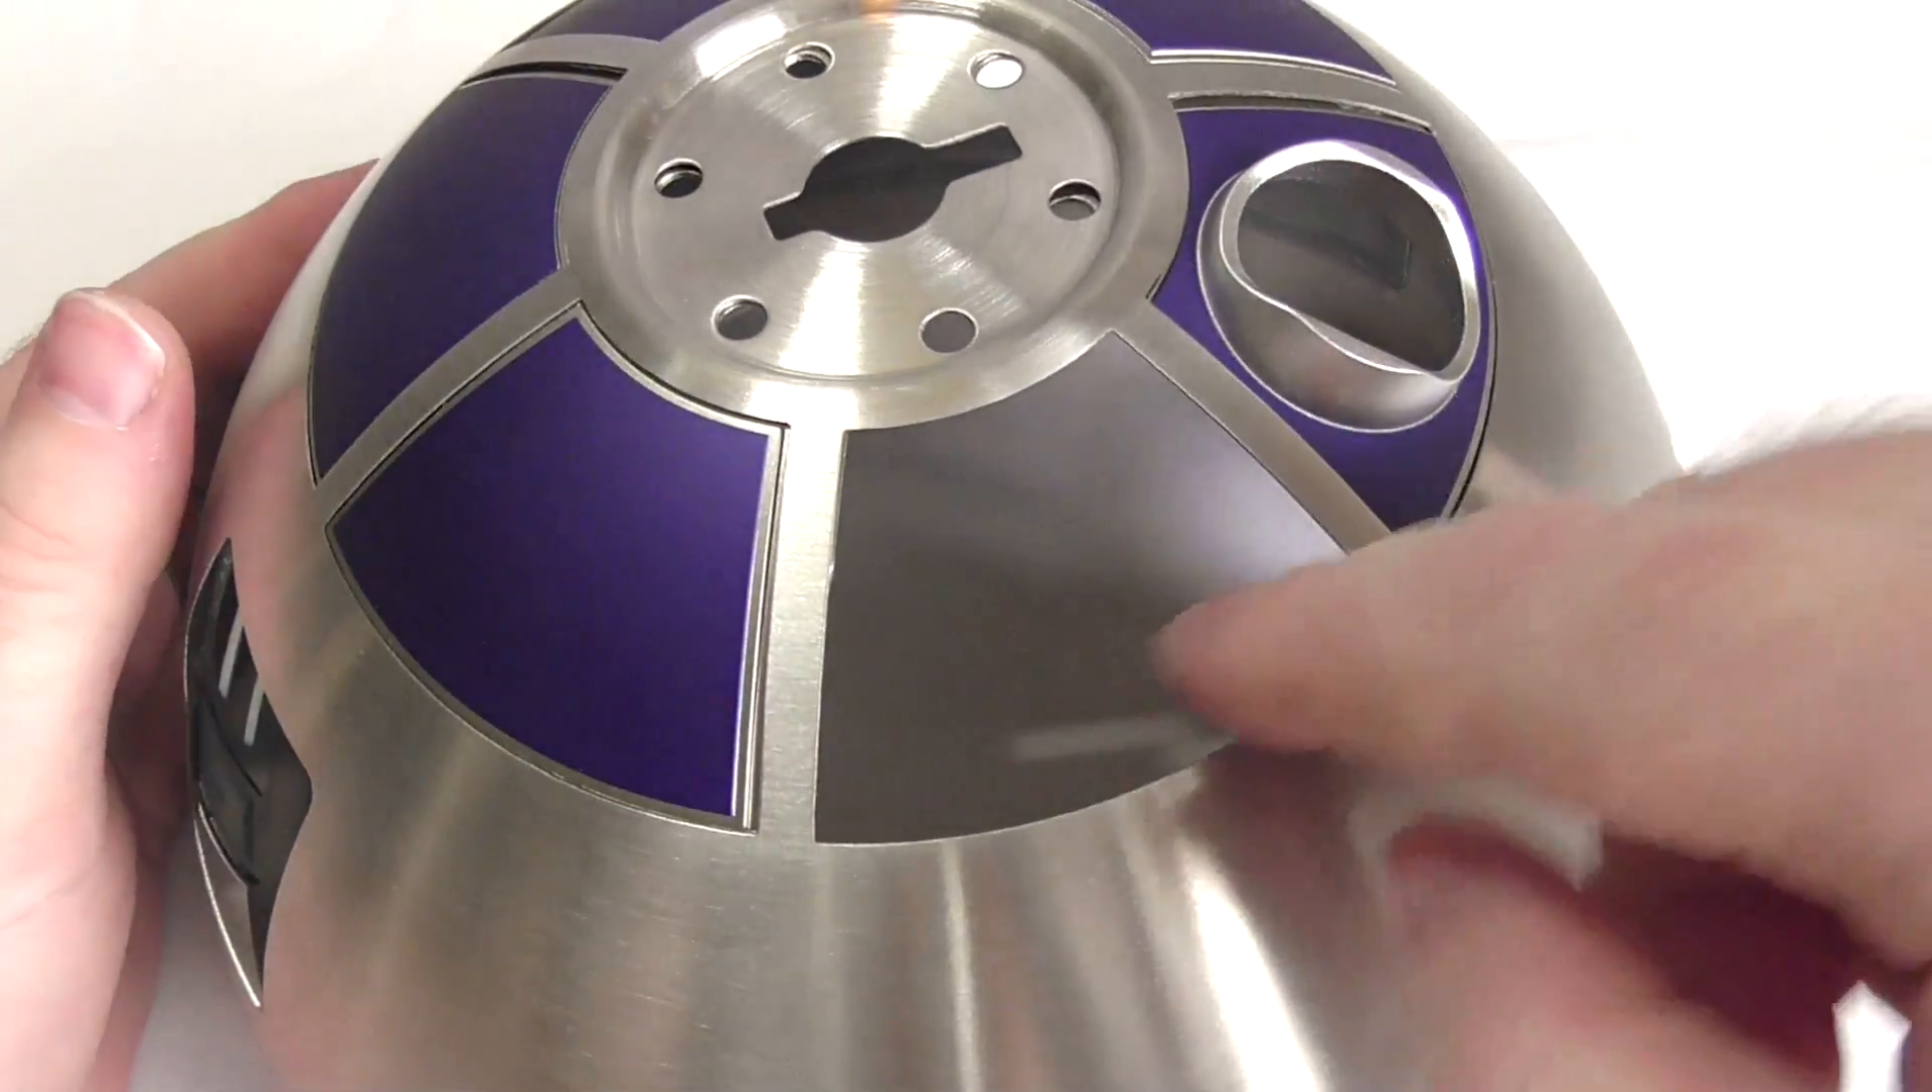And we have the top of the dome all but one plated up.